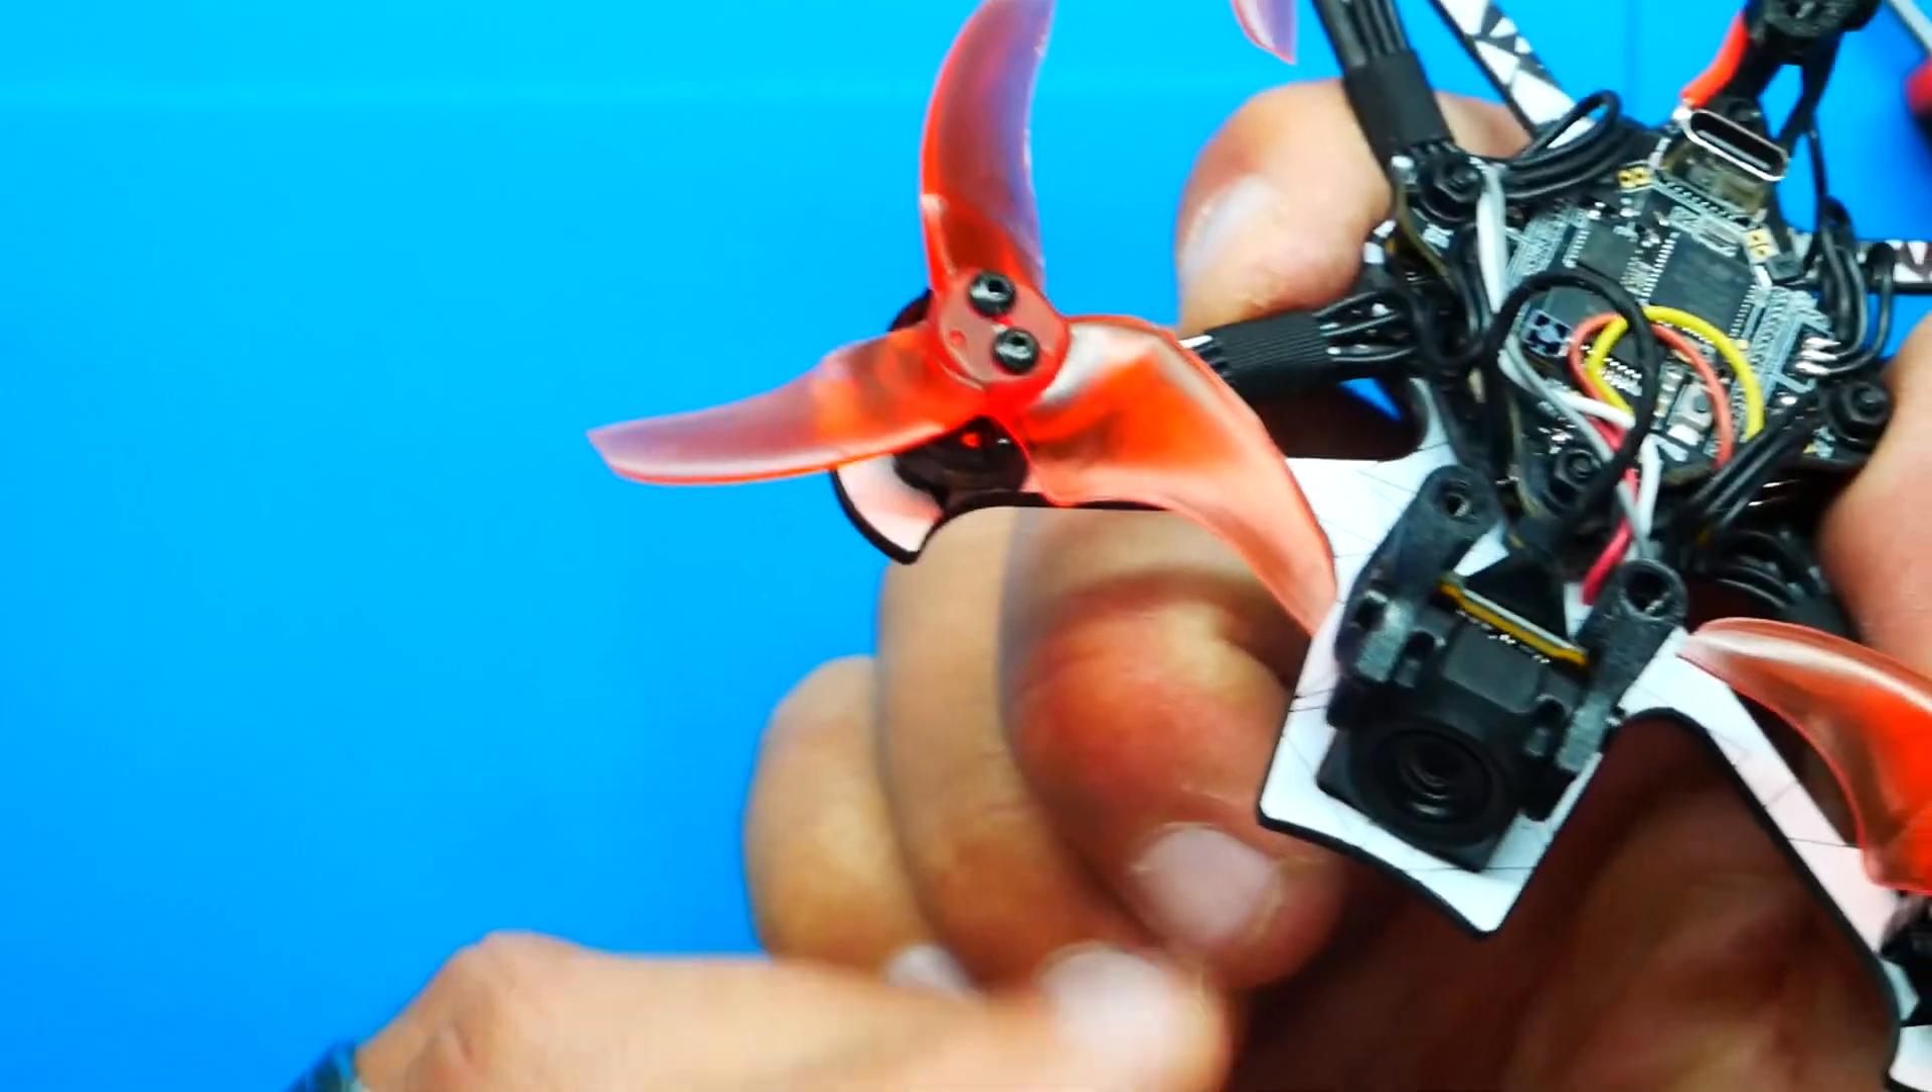So I've got my camera mounted. It's right on the front. Look at that.